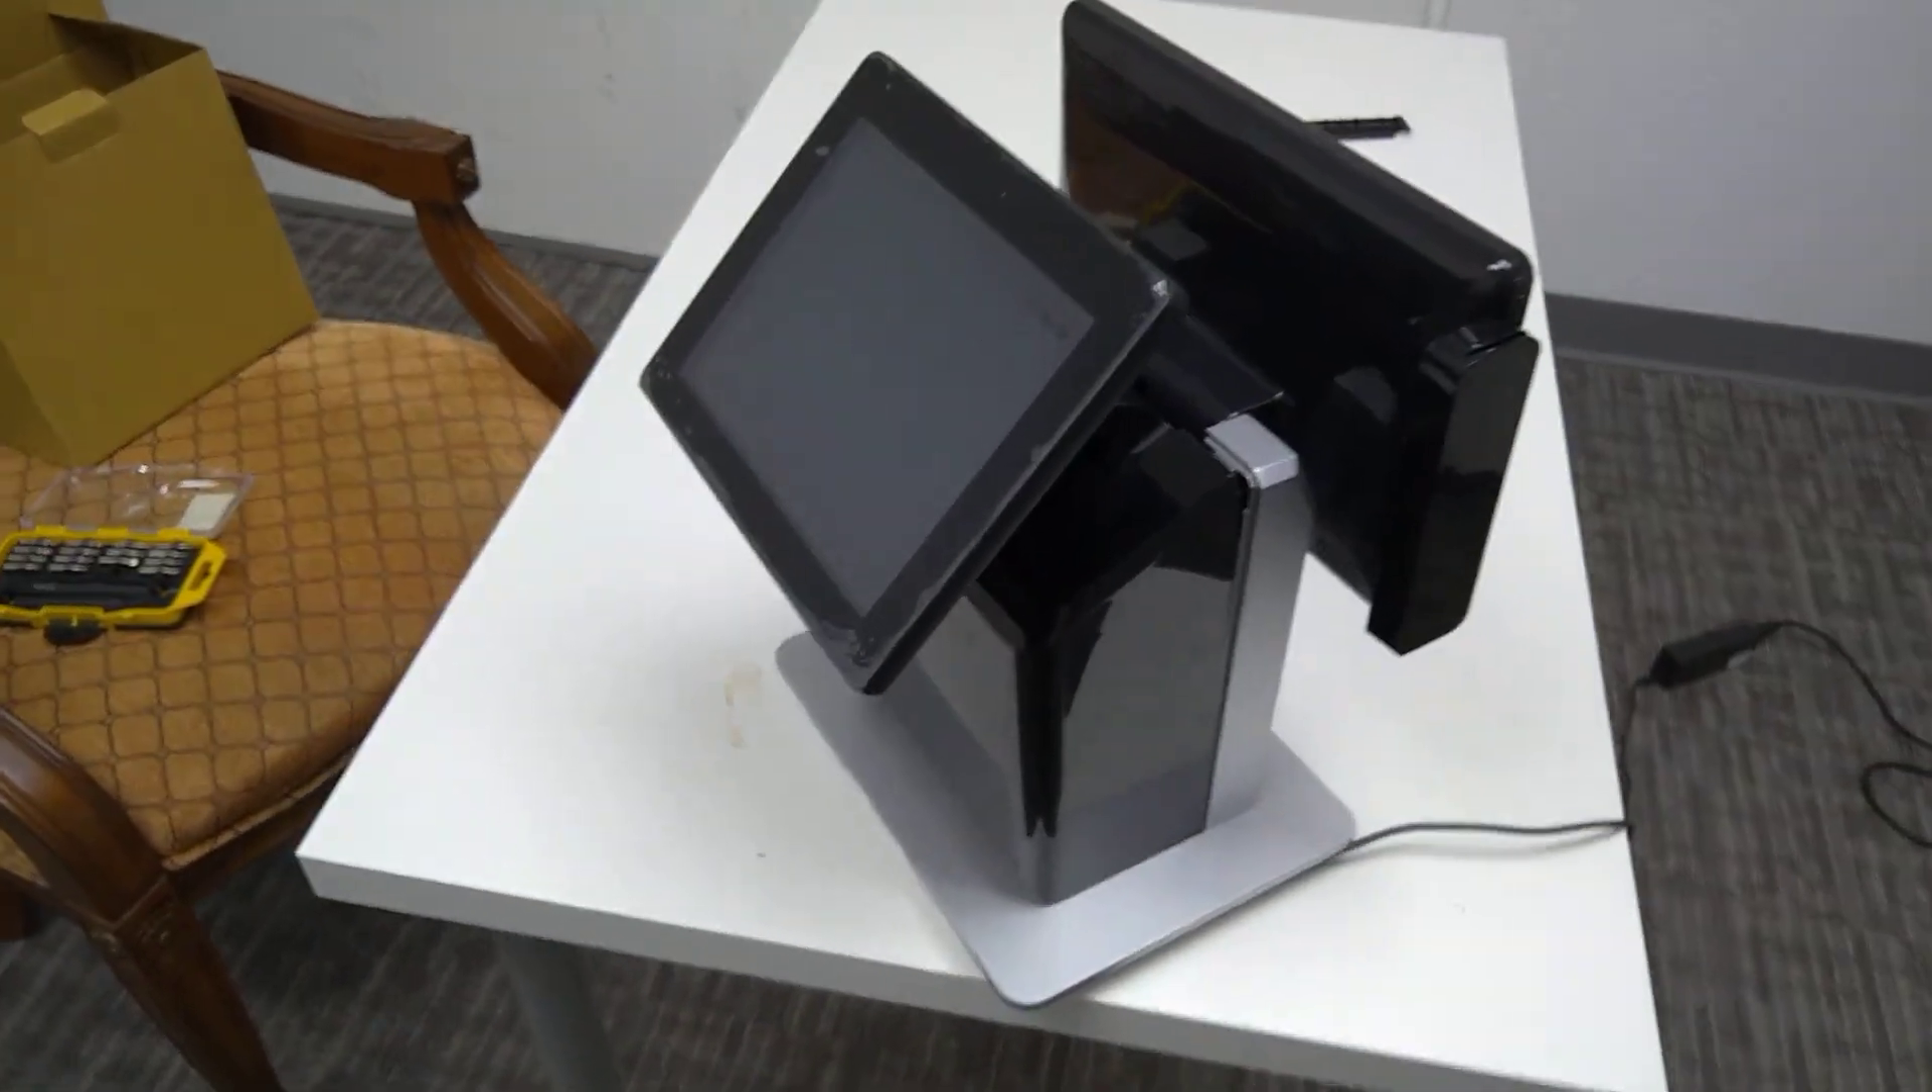Okay, so now we have the customer display attached to the iConnect register and that ought to do it.